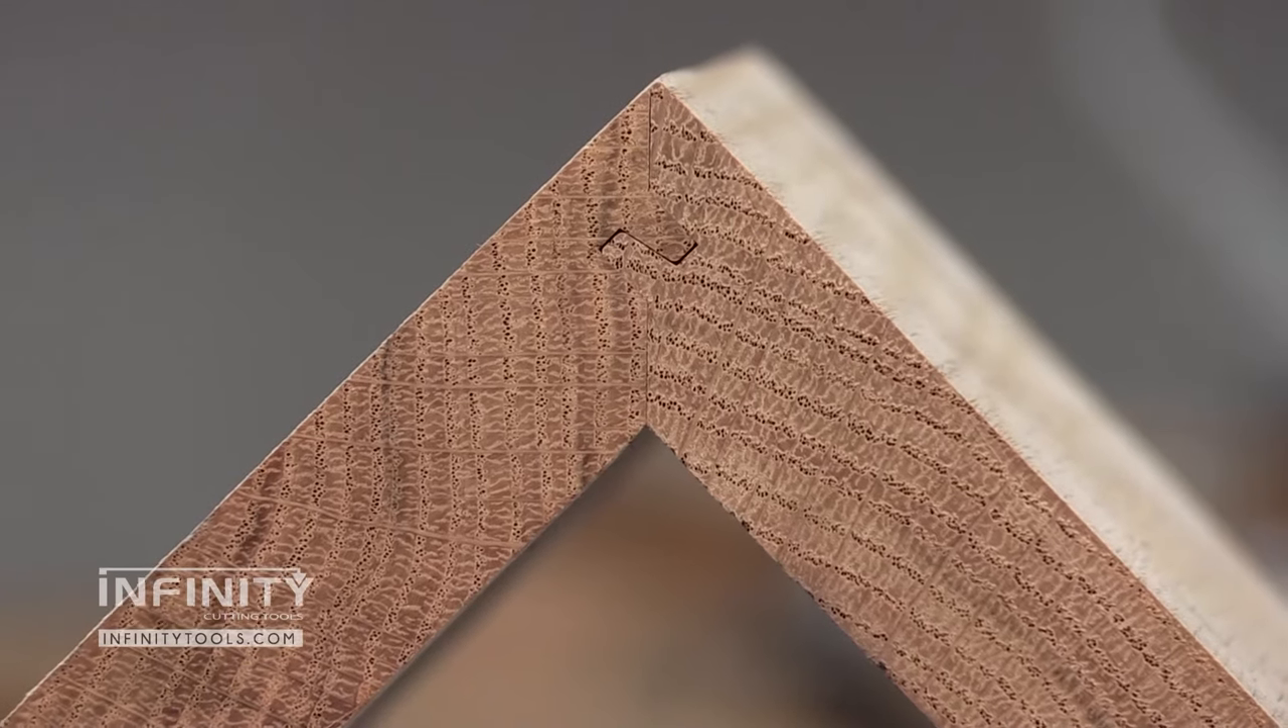So I've used my lock miter master jig to make final adjustments to my bit height and fence position and made a second test cut and I've got a perfect fitting joint.